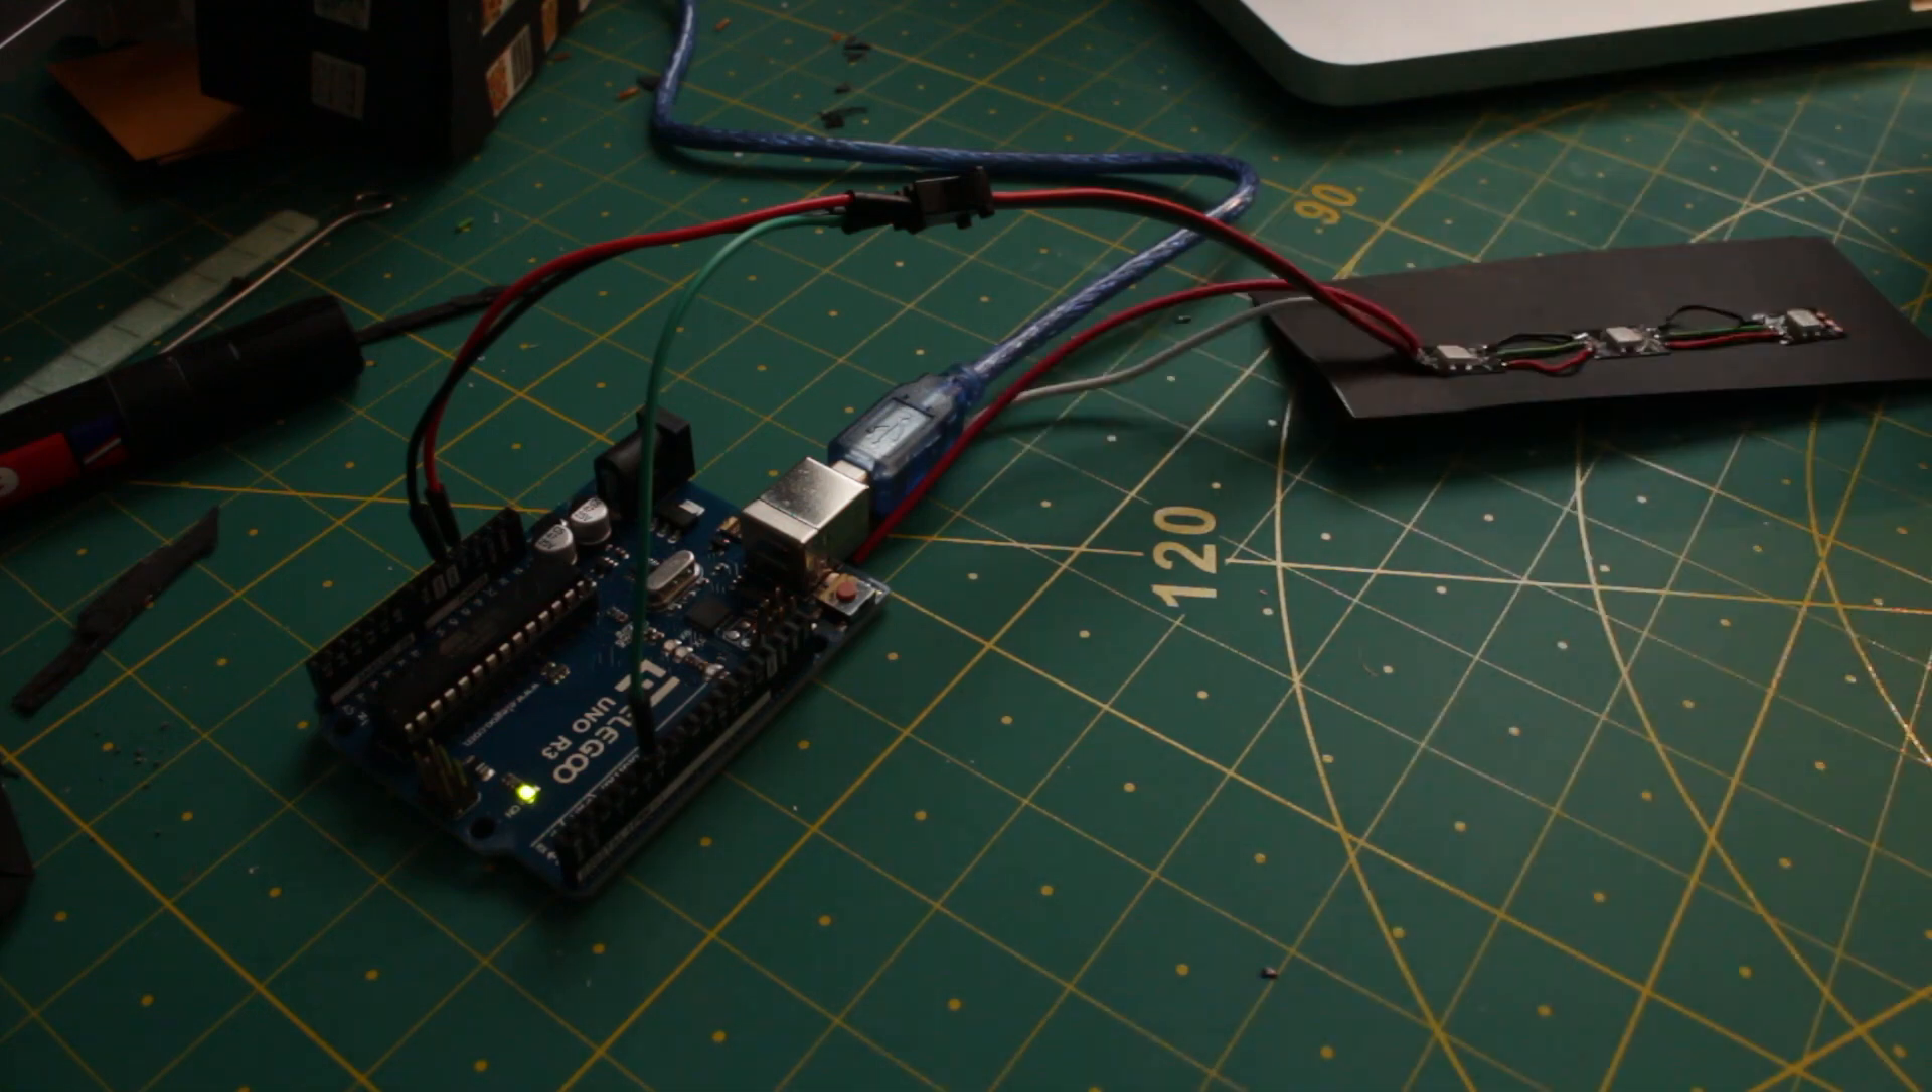Ich habe jetzt den 3er-Streifen an den Arduino angeschlossen.